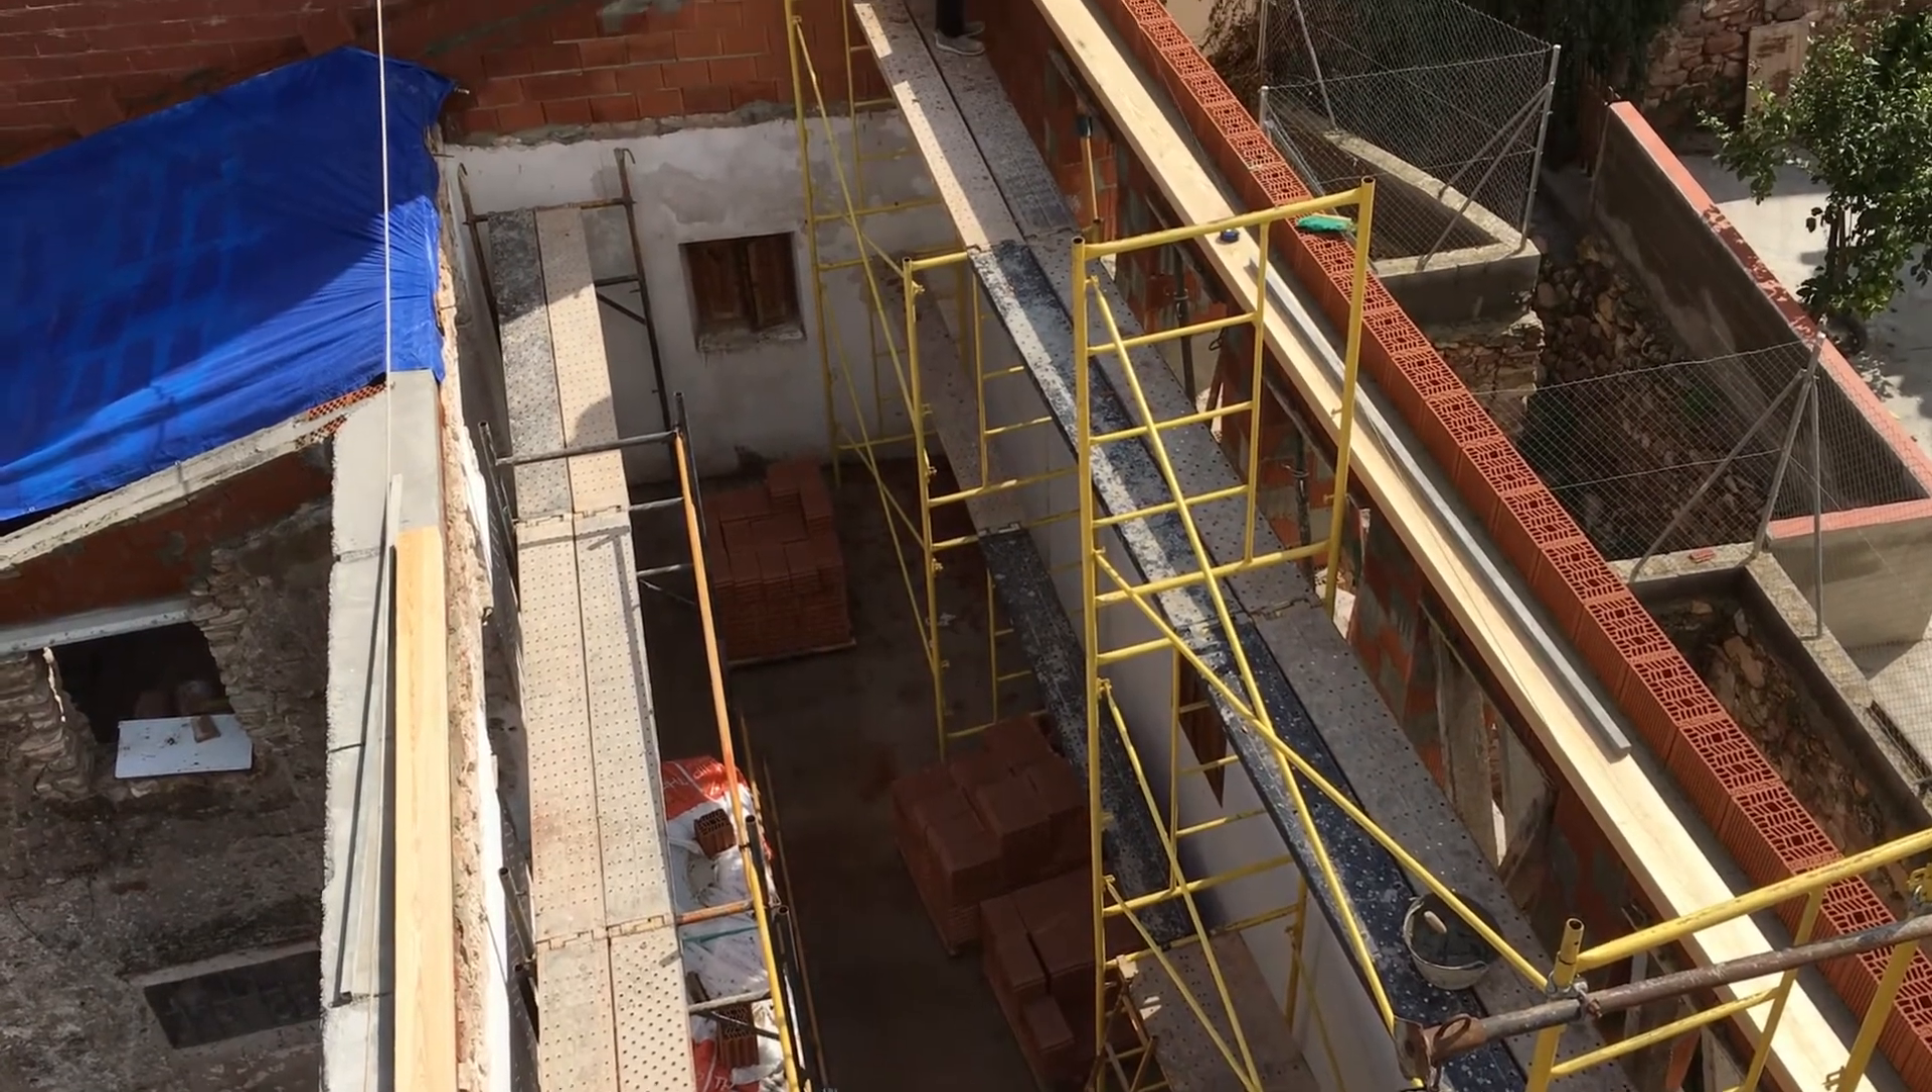The walls have all been finished now and the roof is ready to go on.